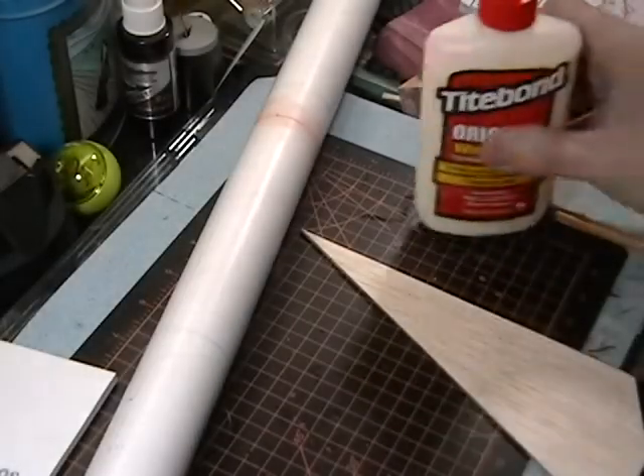Okay, we're now ready to put the fins on, which is one of the last things we're going to be doing.